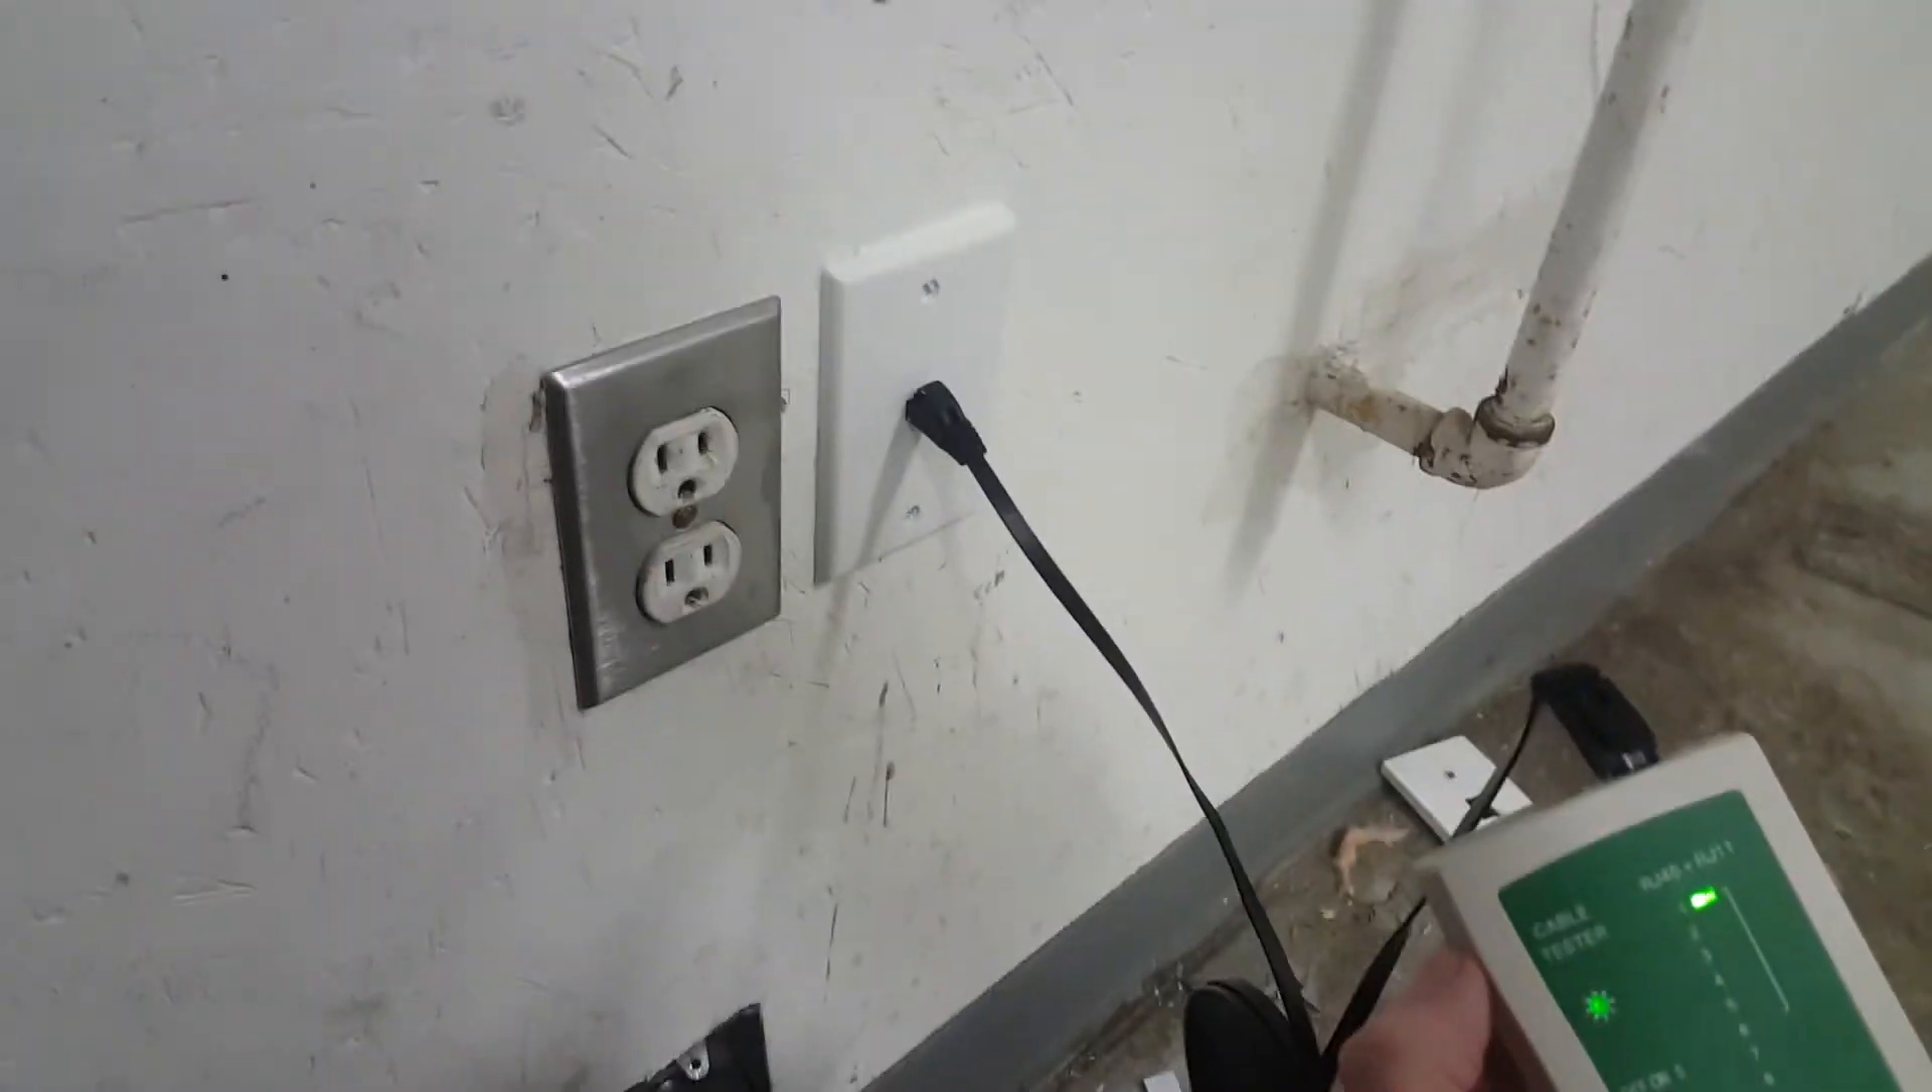It took me like 10 attempts actually to get this hooked up properly but now we have a port in the wall.